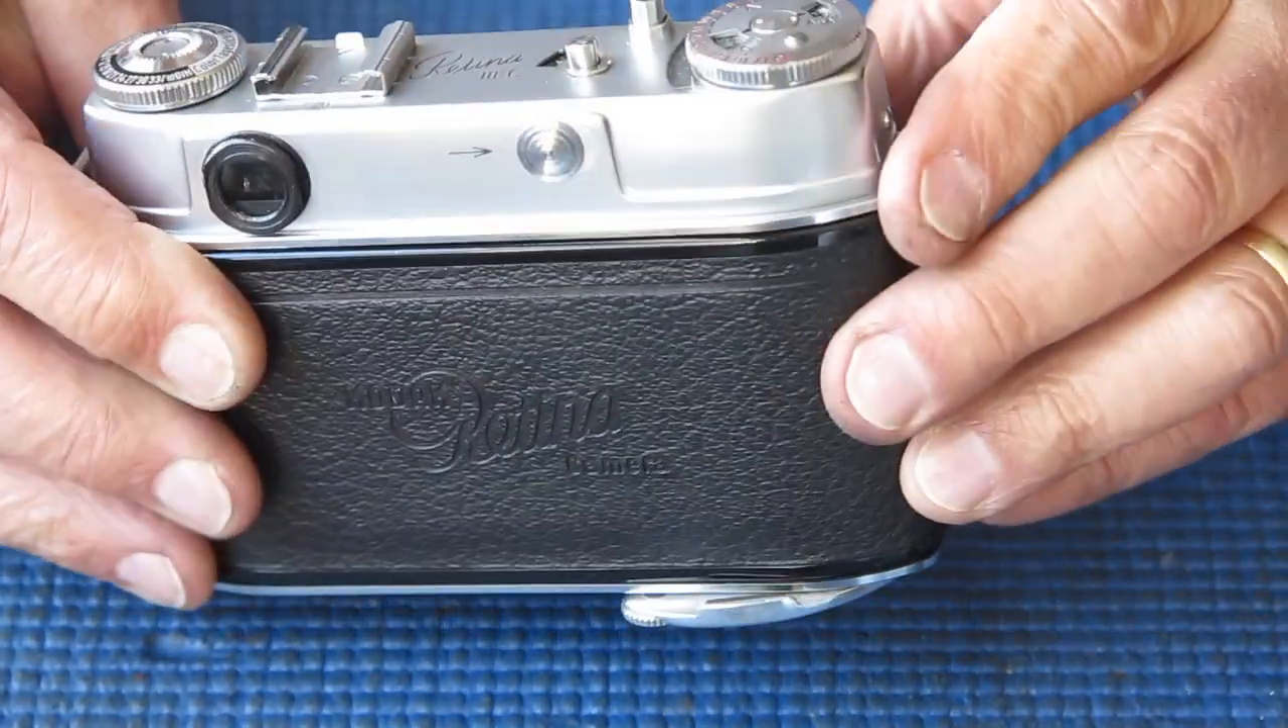As you can see the film advance lever is sticking out from the body.